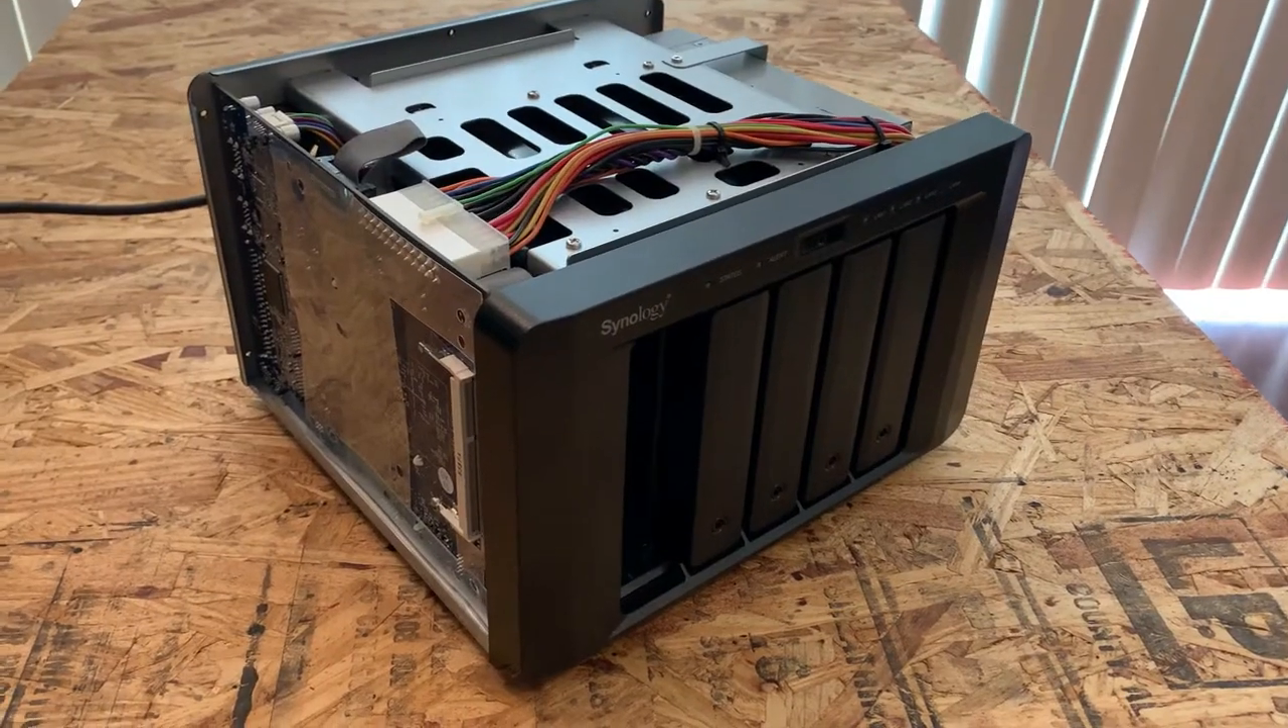All right so we have the unit all put back together minus the outer shell.